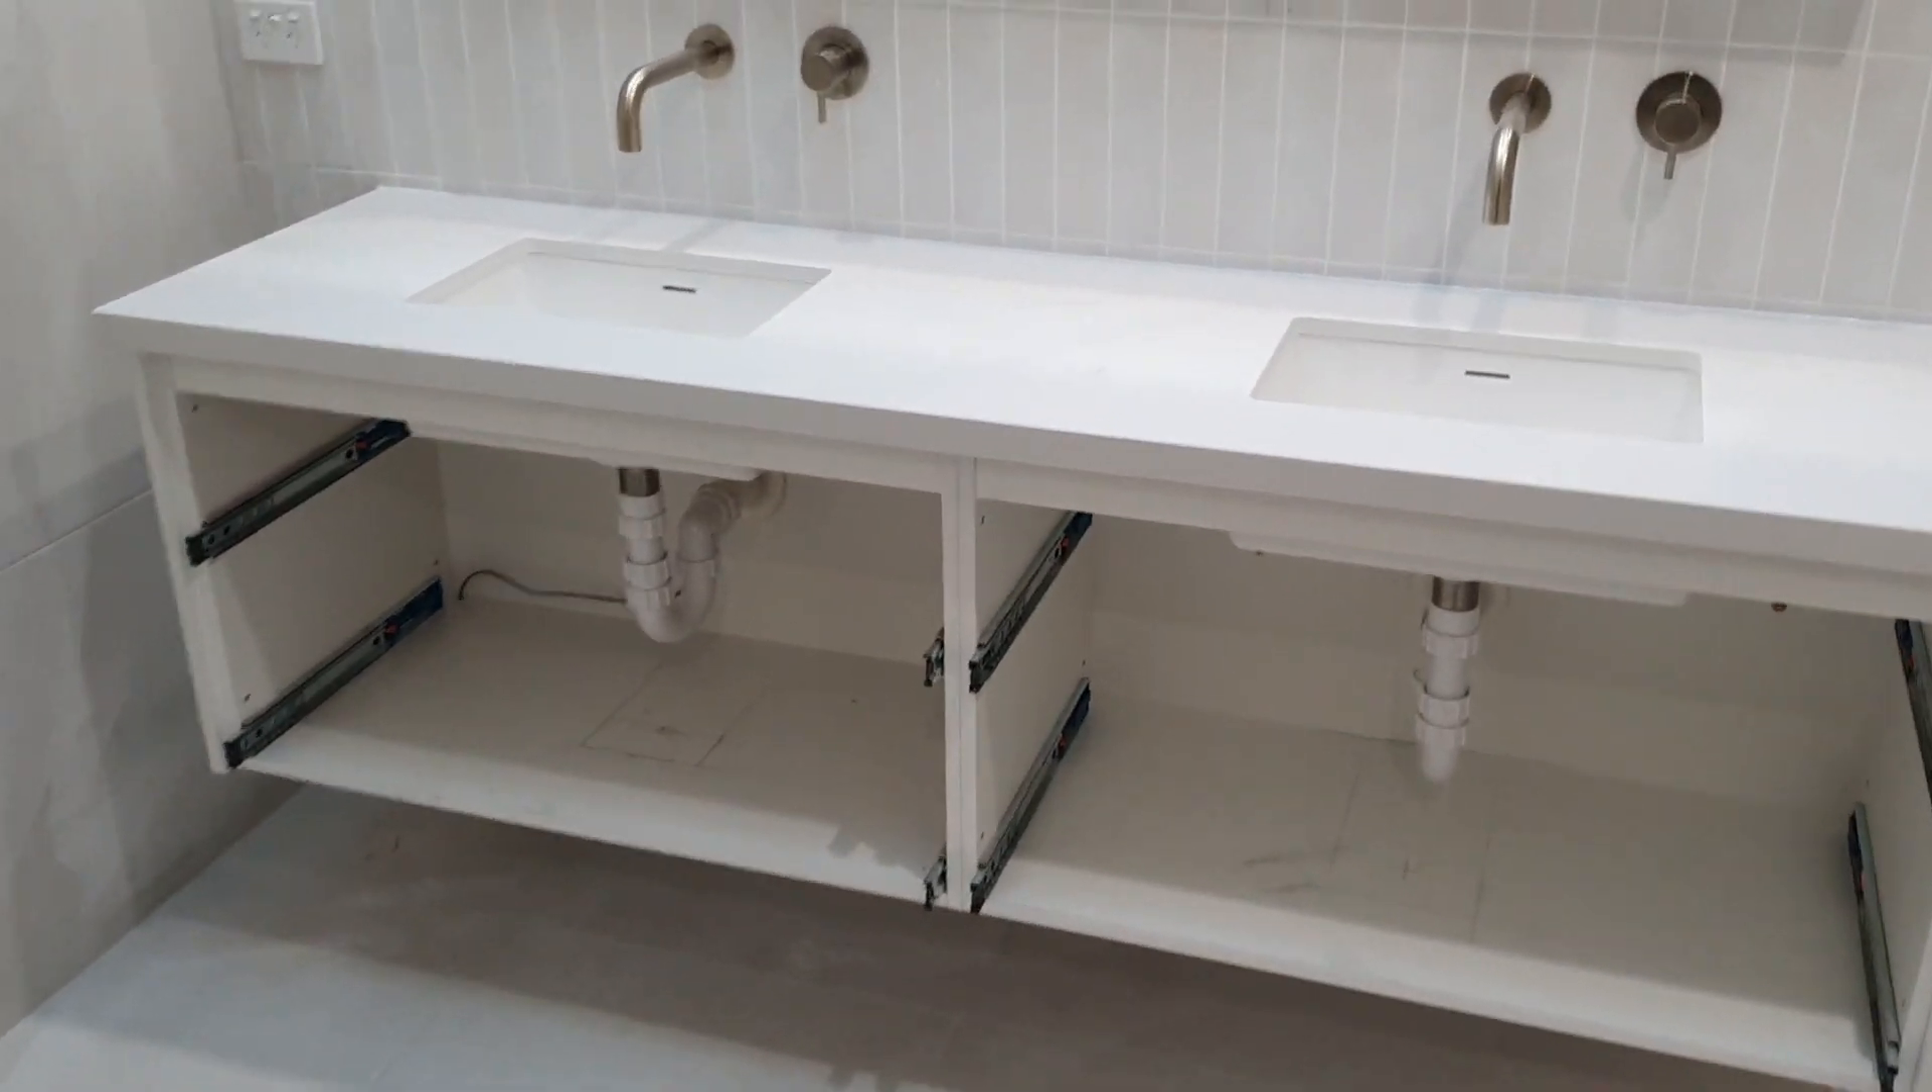All our vanity tops are in, all the plumbing fit off is completed.